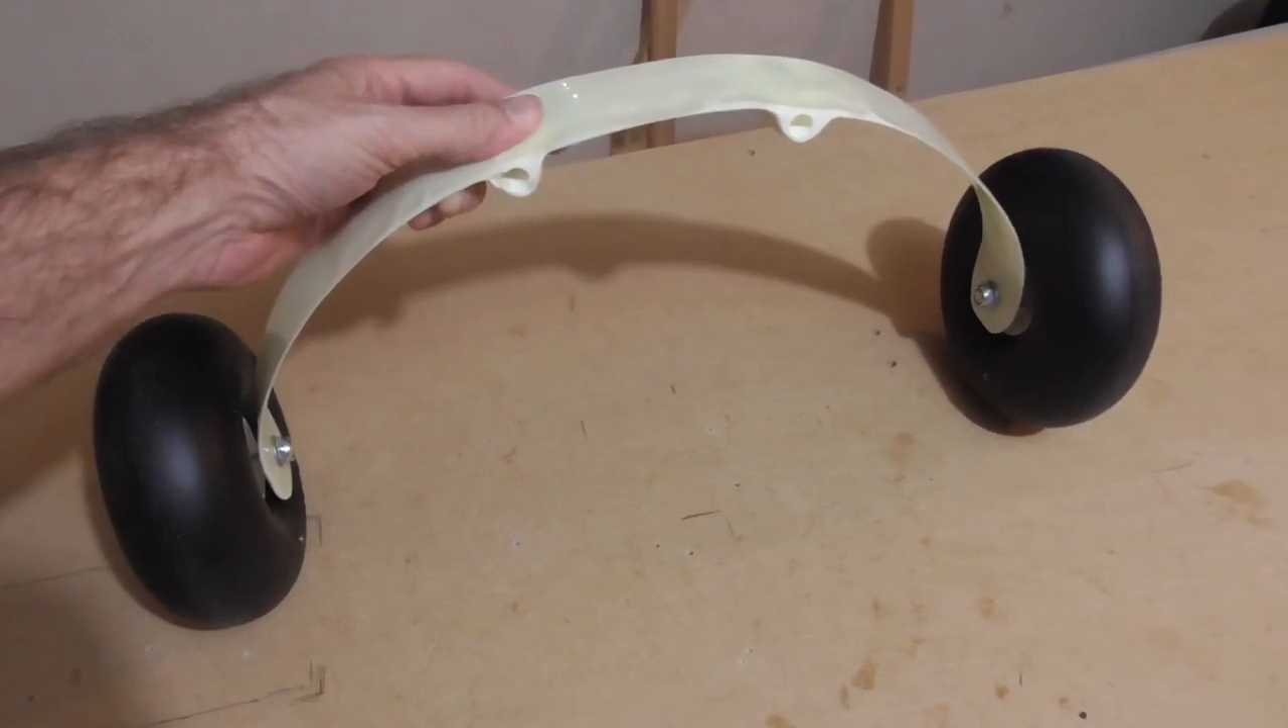Okay, here's the landing gear all put together now.